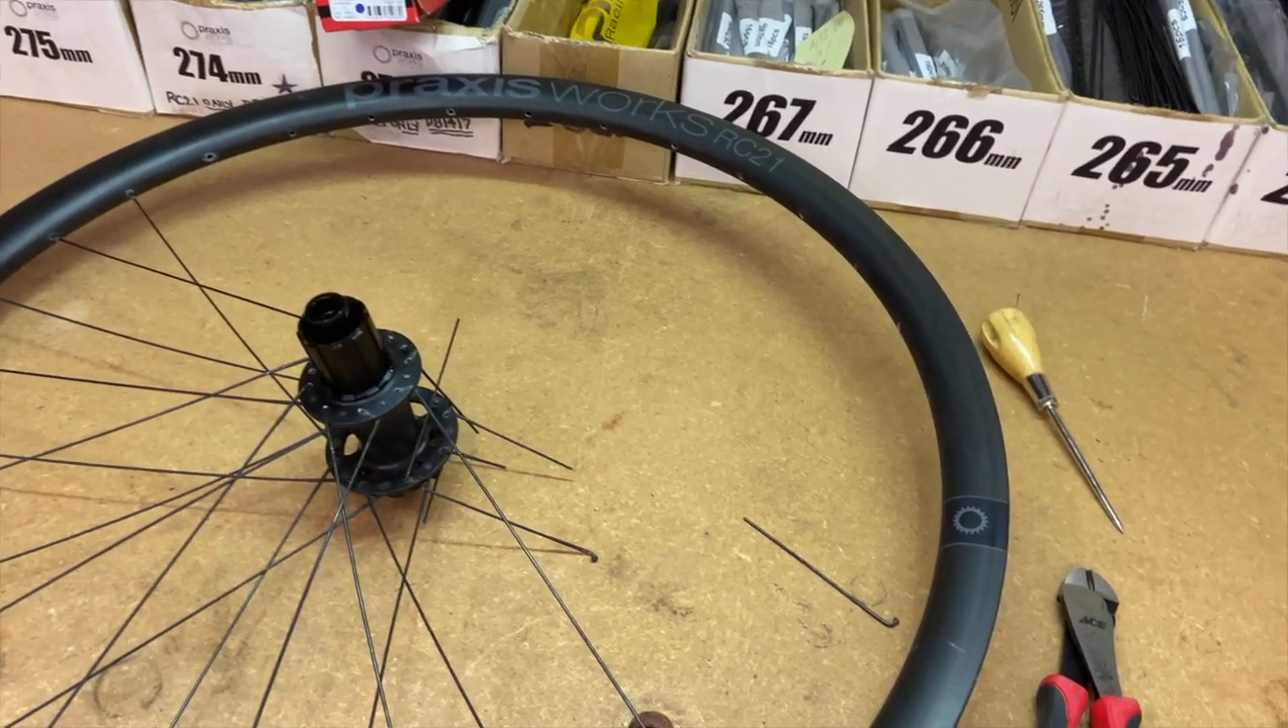I already started taking this wheel apart, and I have my tools laid out.